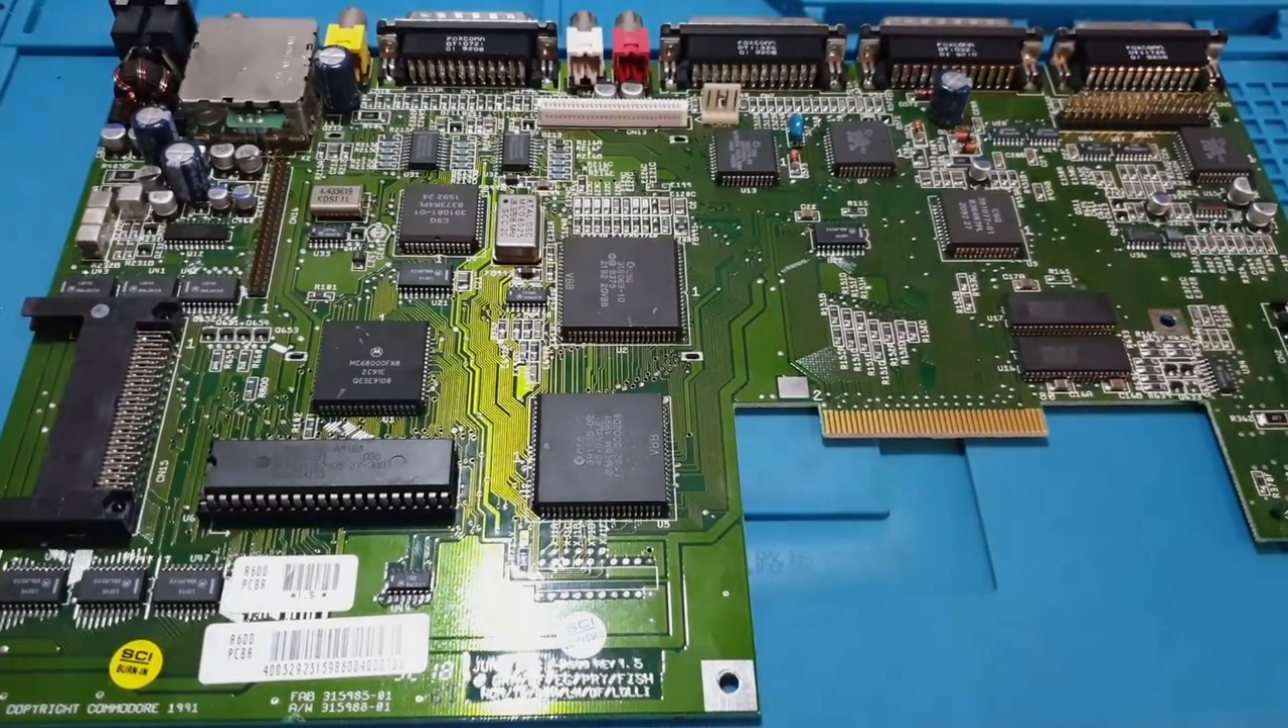So here we are with the board out of the A600 down to the bare bones.